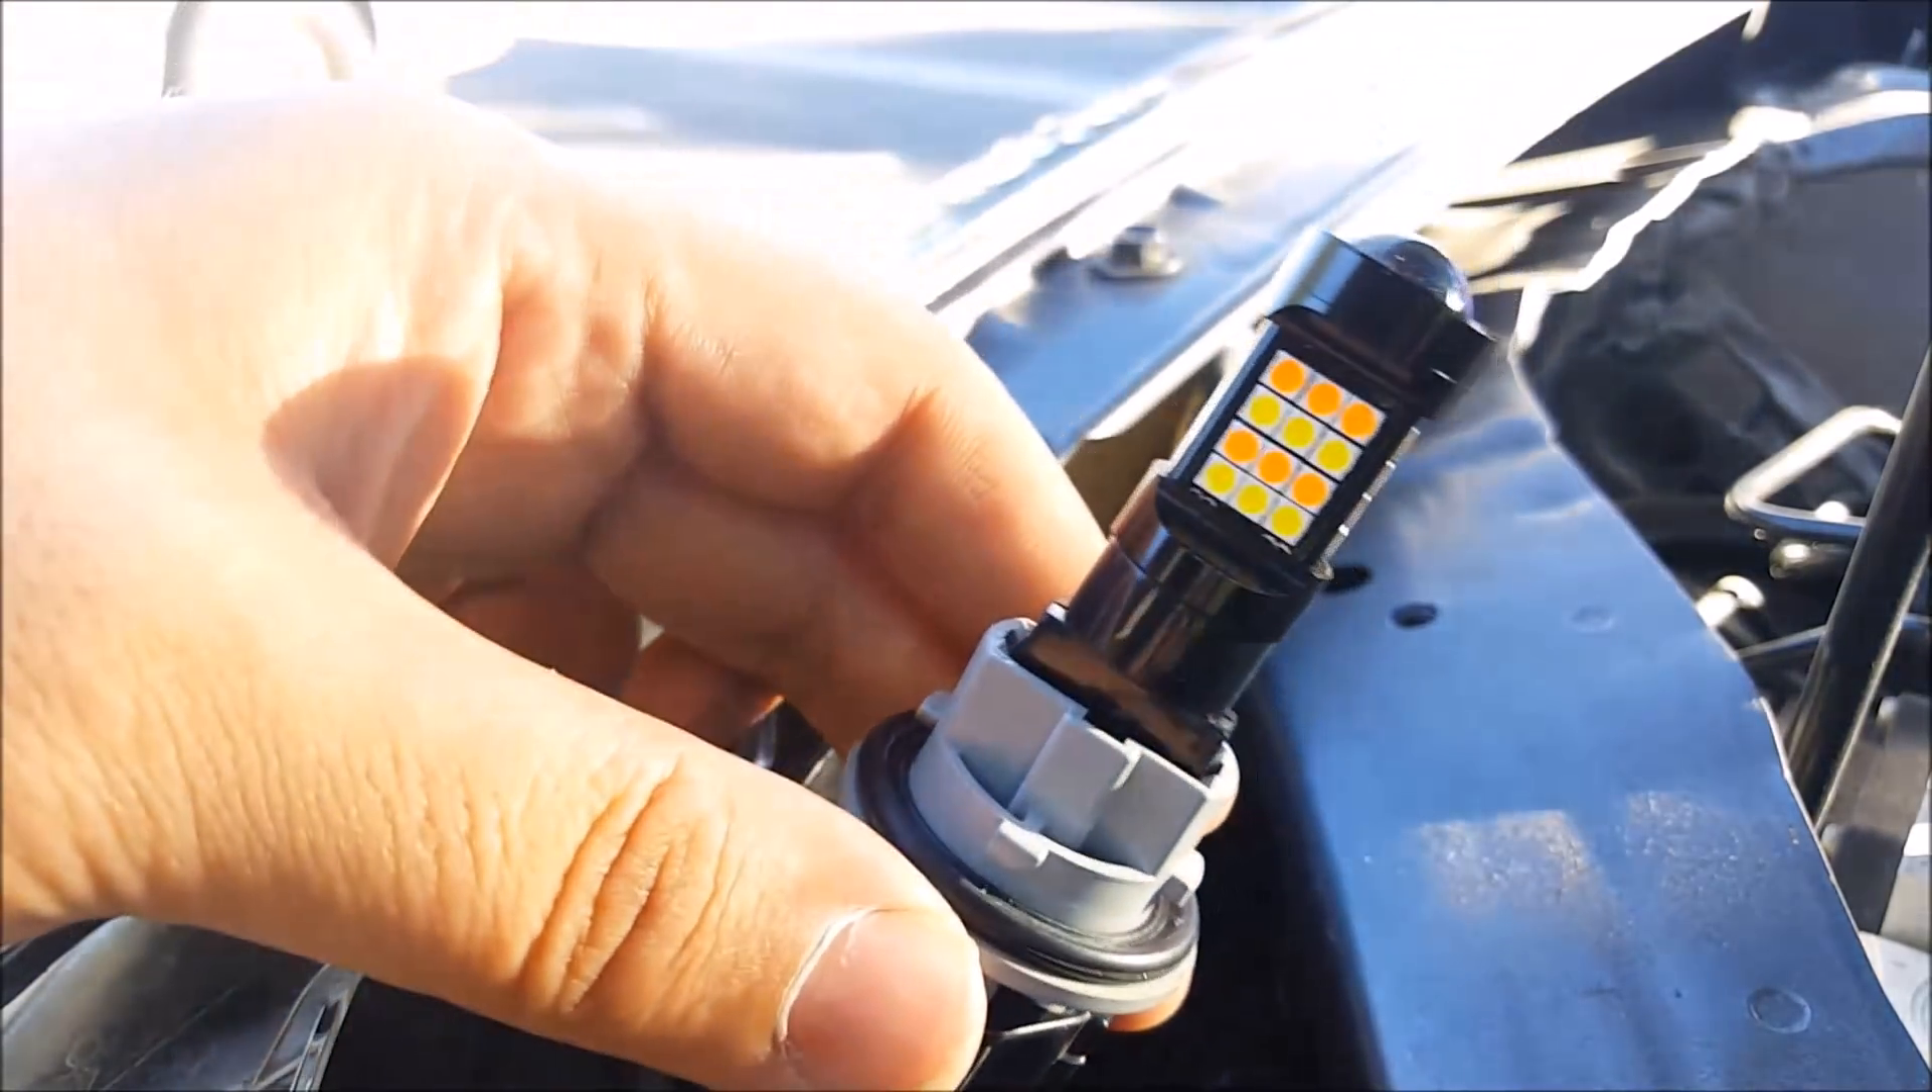Alright, so here is the LED bulb installed on my front turn signal wire harness.